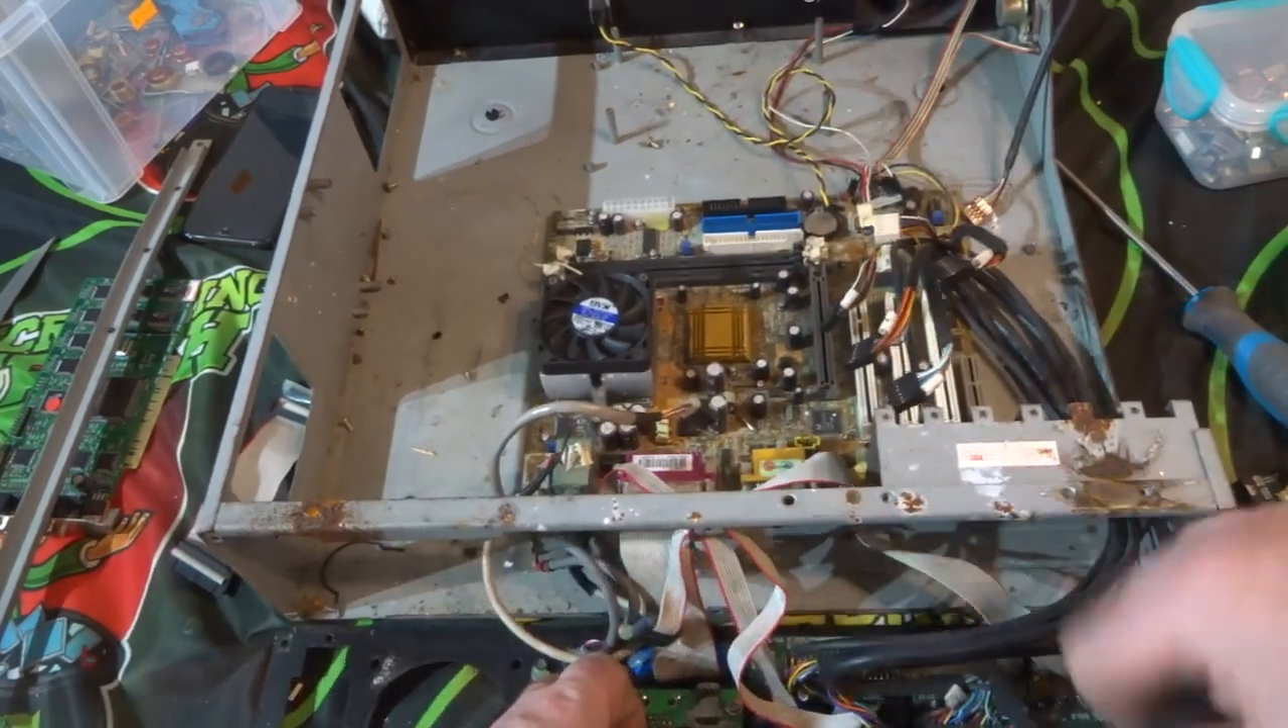So again we can see a lot of cables in here that need to be disconnected so we'll try and do that if we can but again they have some of them are screwed in.